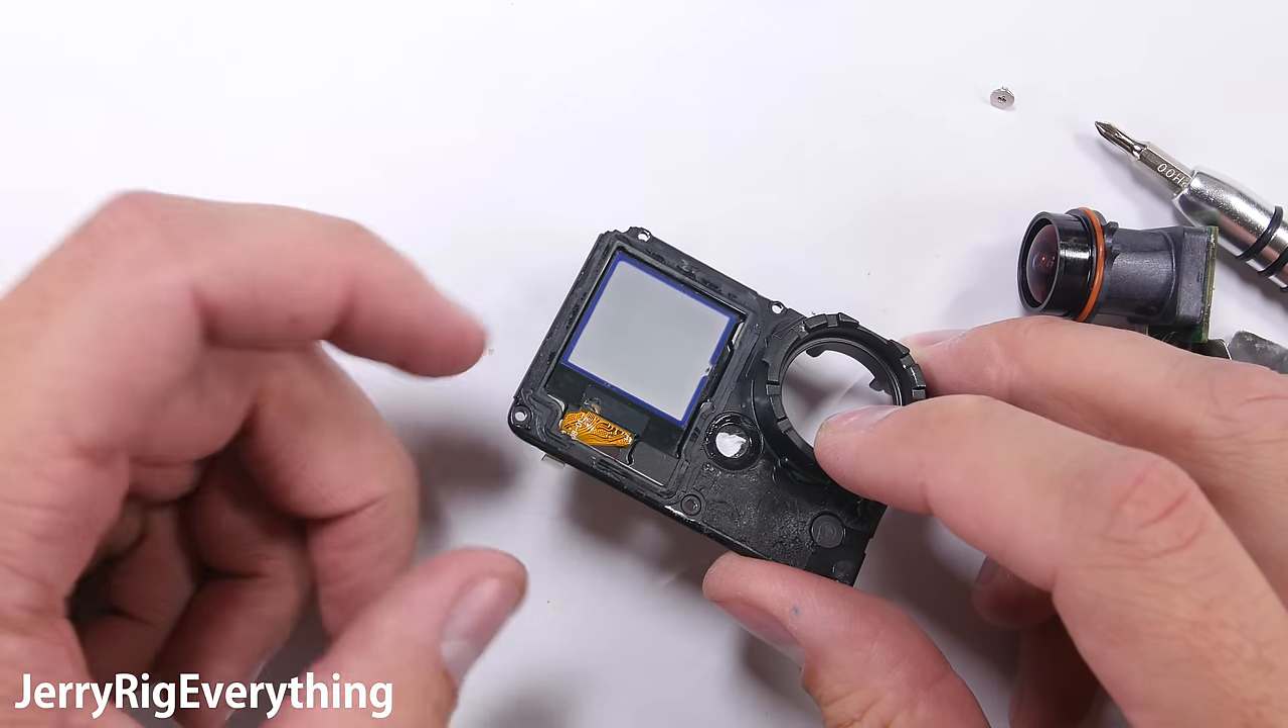Now here is the front LCD attached to the plastic housing.